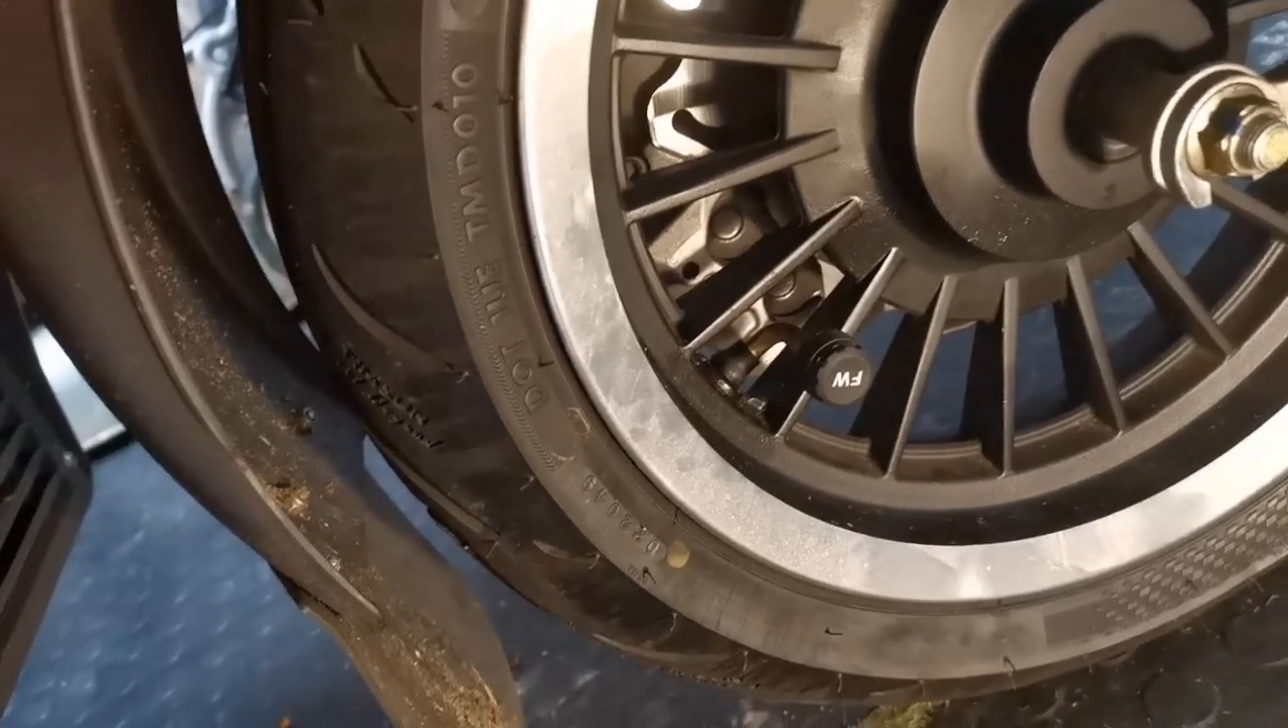I've fitted the sensor to the front wheel here as you can see that's got FW on it and fitted the one to the rear wheel.